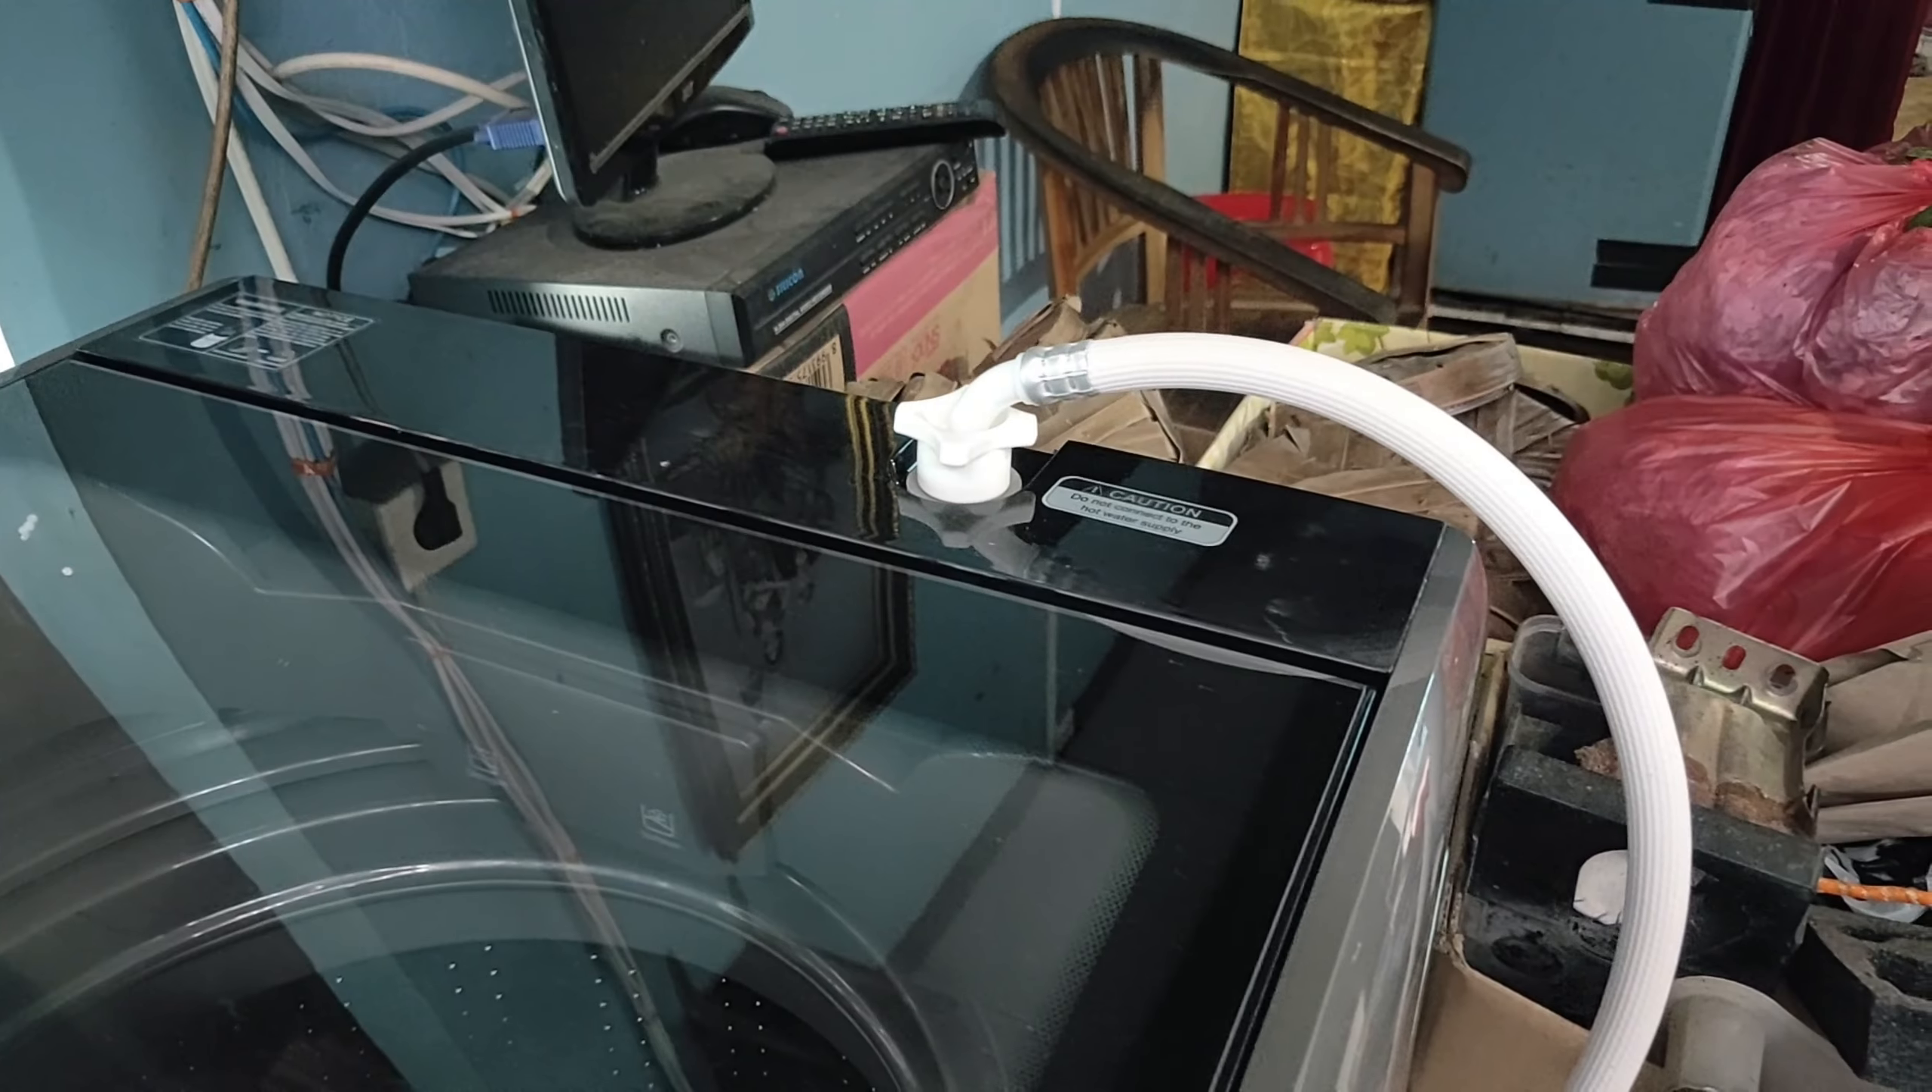Dan ini sudah selesai untuk proses pemasangan selang keran airnya.